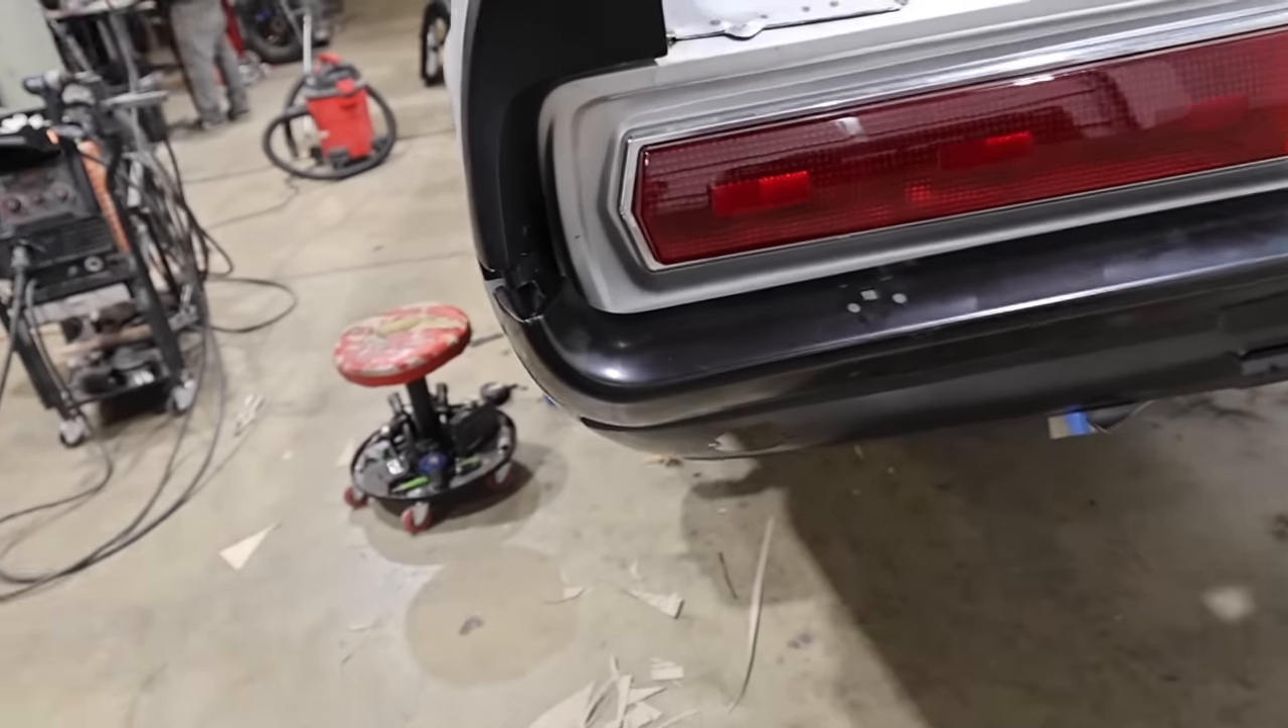And we want to make sure that we're not going to block any other interior panels. I got the rear bumper on here.